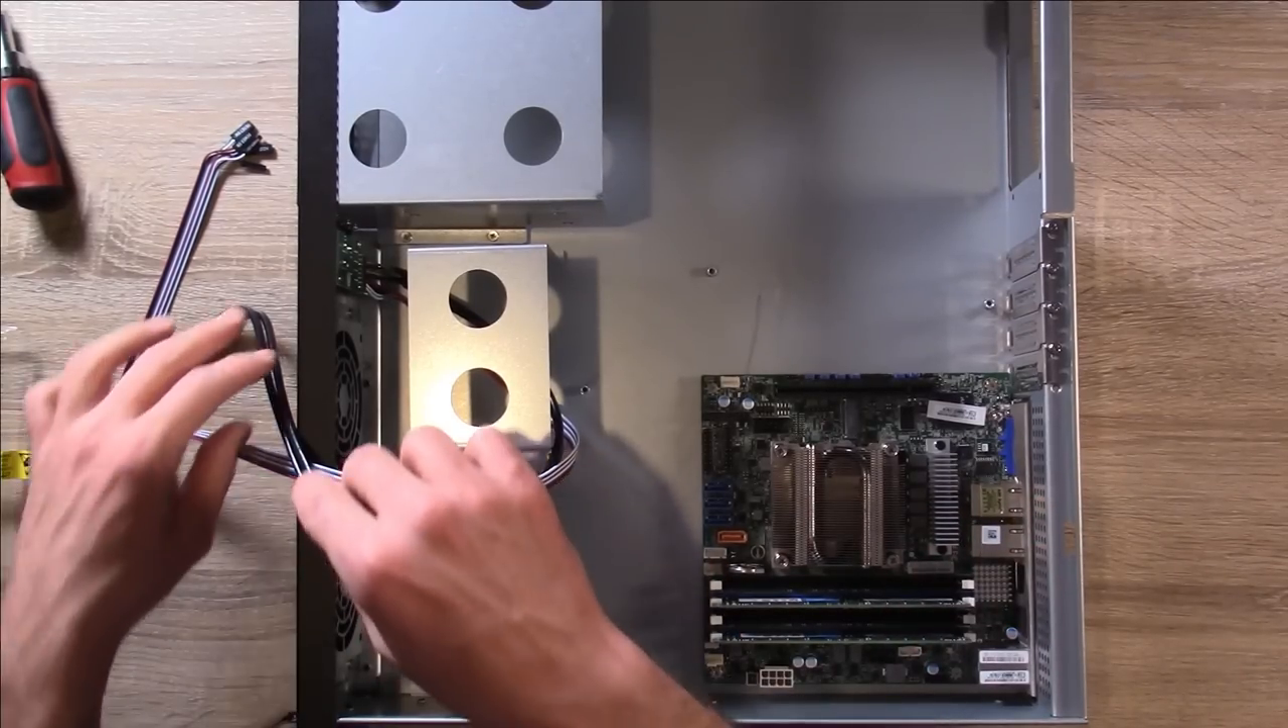Okay, so far, so good. We have these cables right here that need to be installed.